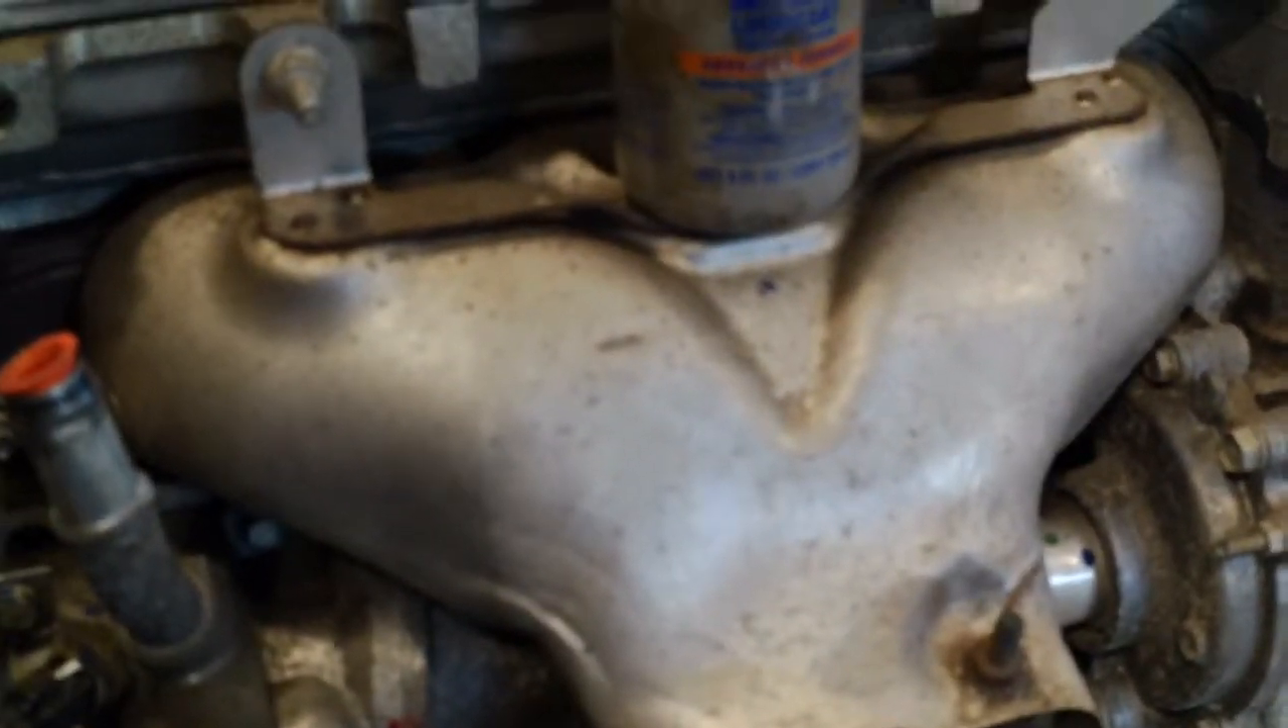Okay, heat shield's back on.